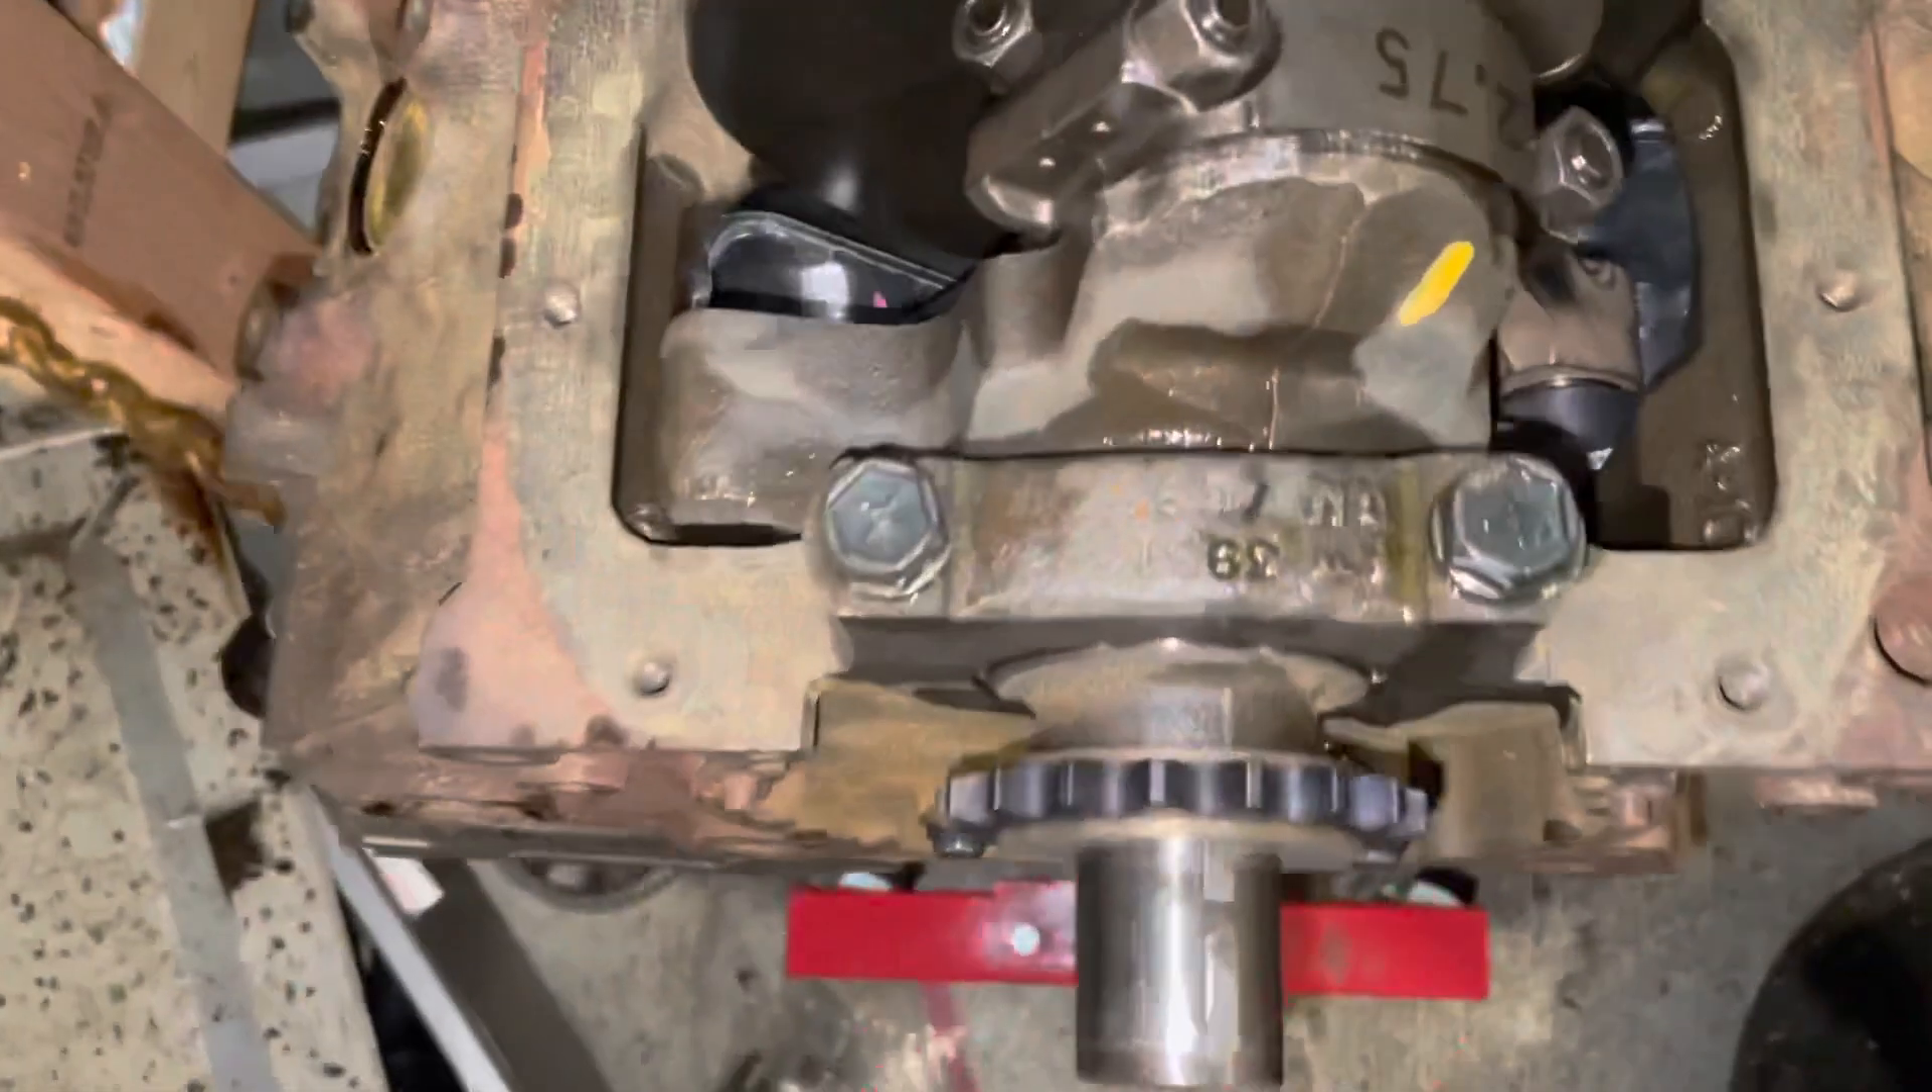So through uh some swapping and switching out of some spacers I was able to pull it or pull the new gear onto the crank.